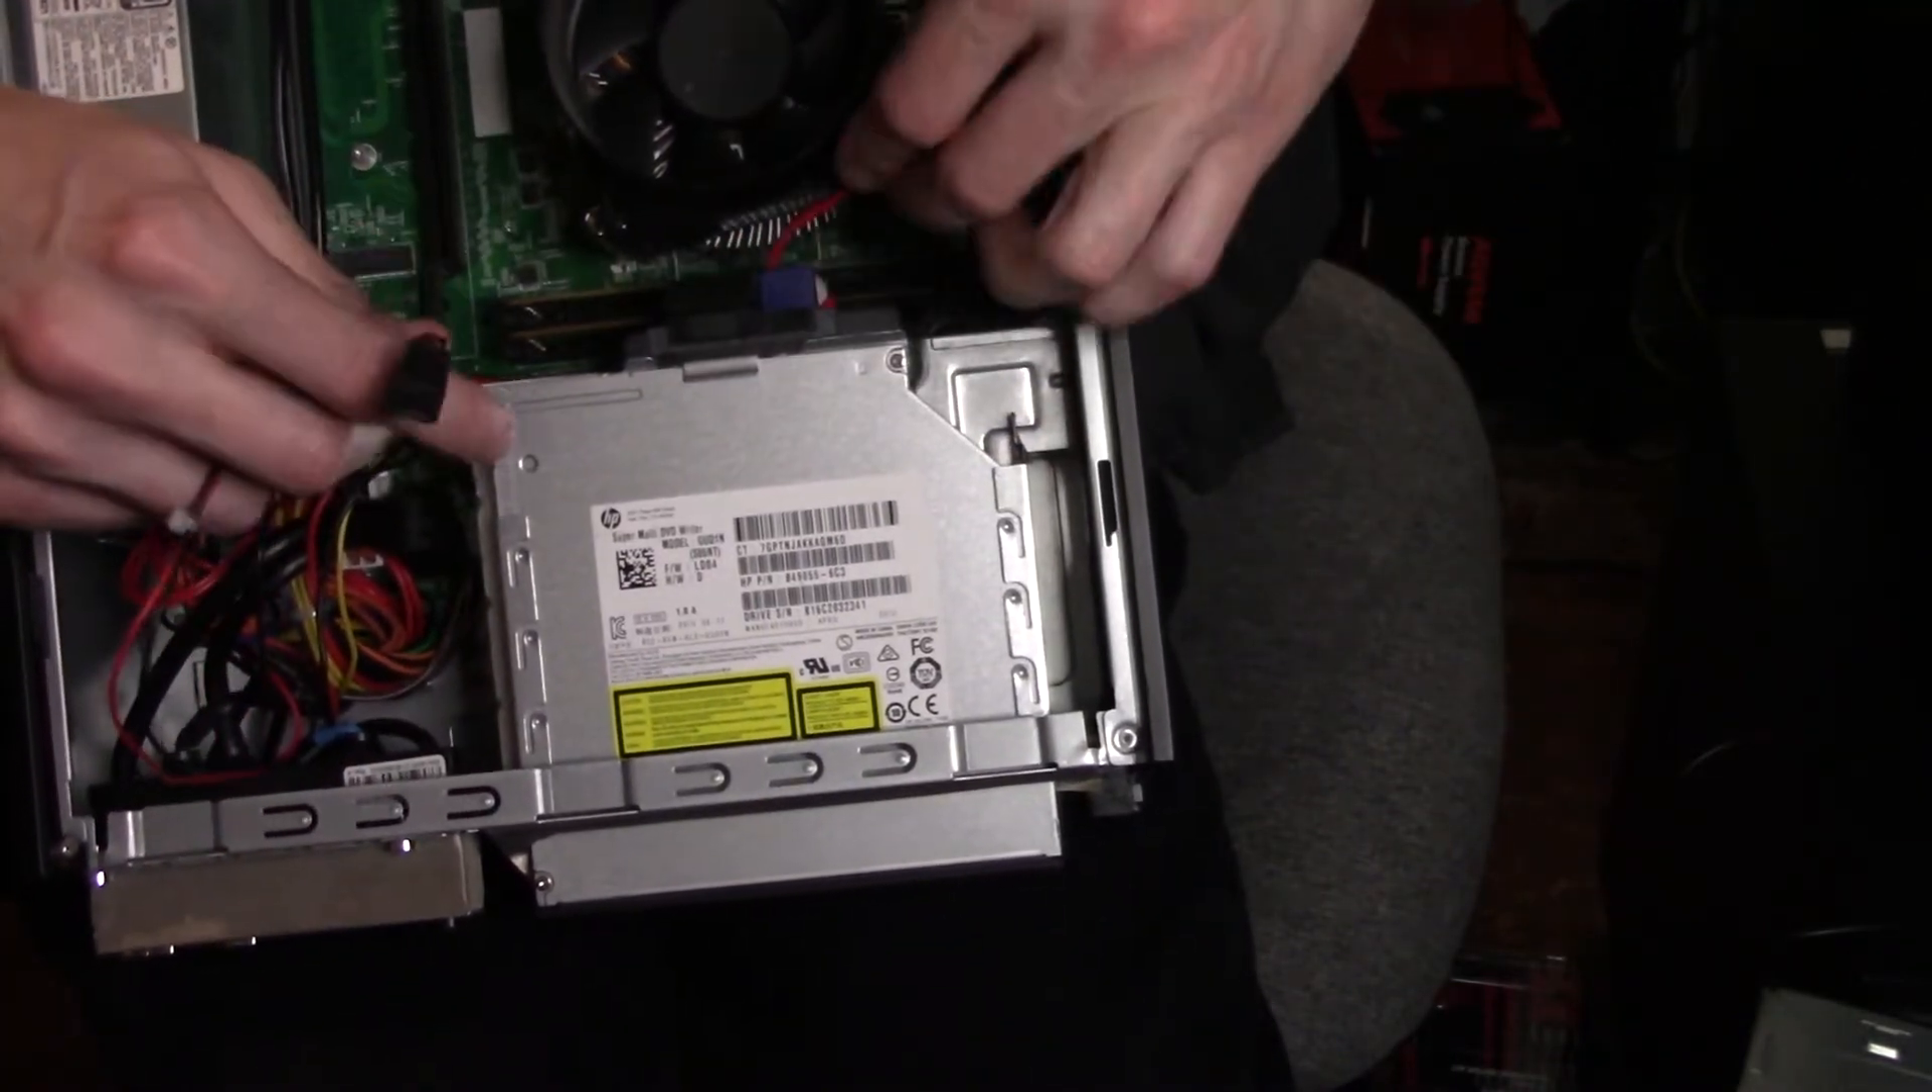And you guessed it, the optical drive is back in, so now we need to reconnect the cables.